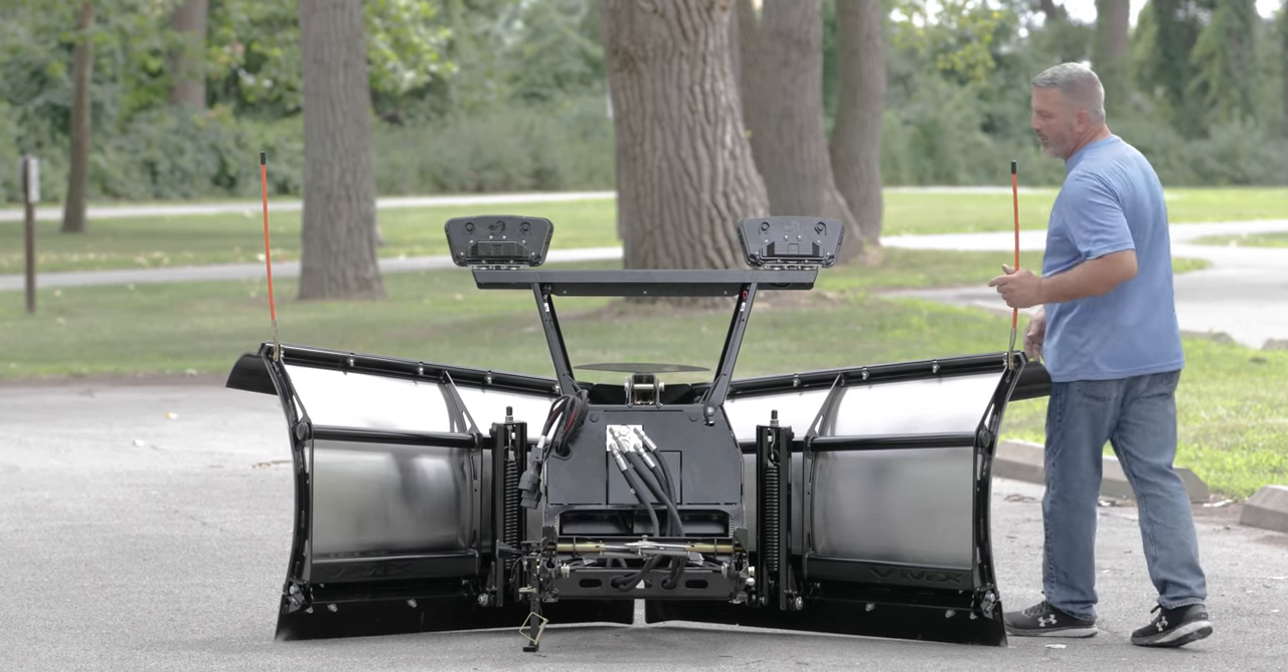So we've got the plow detached now, and the truck's out of the way.